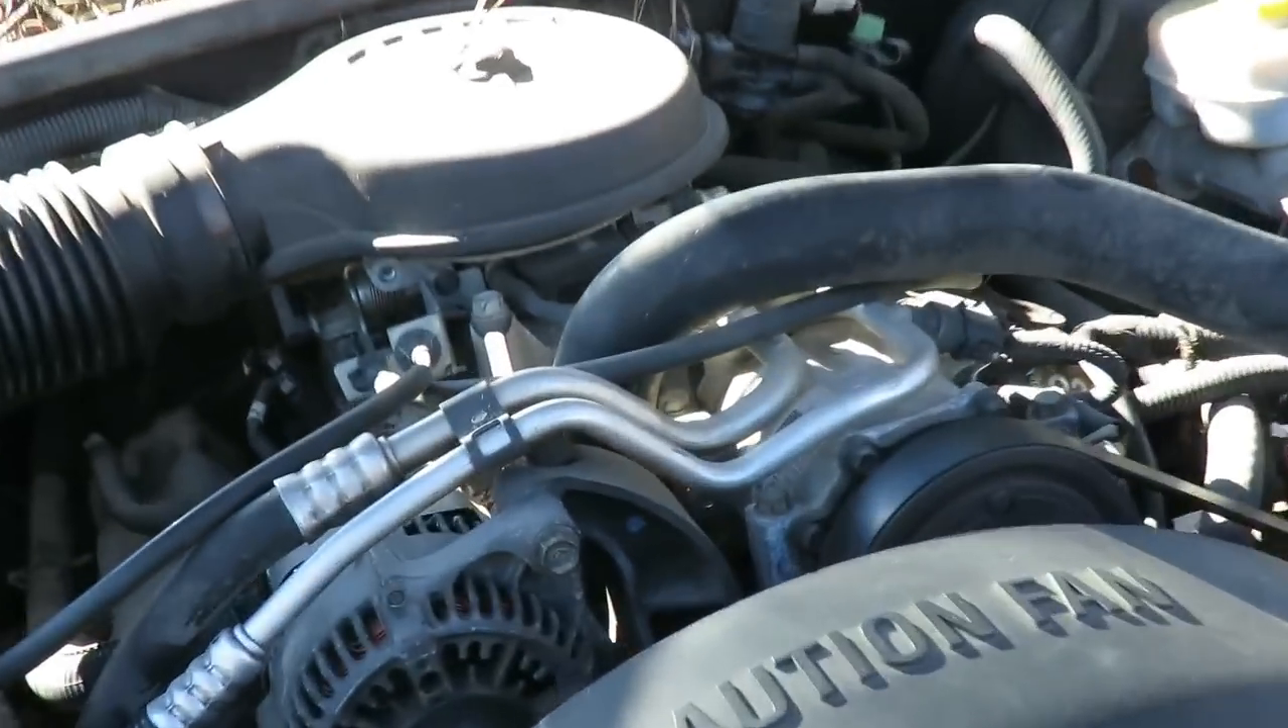I got the hood open. This is the engine we got to pull out.